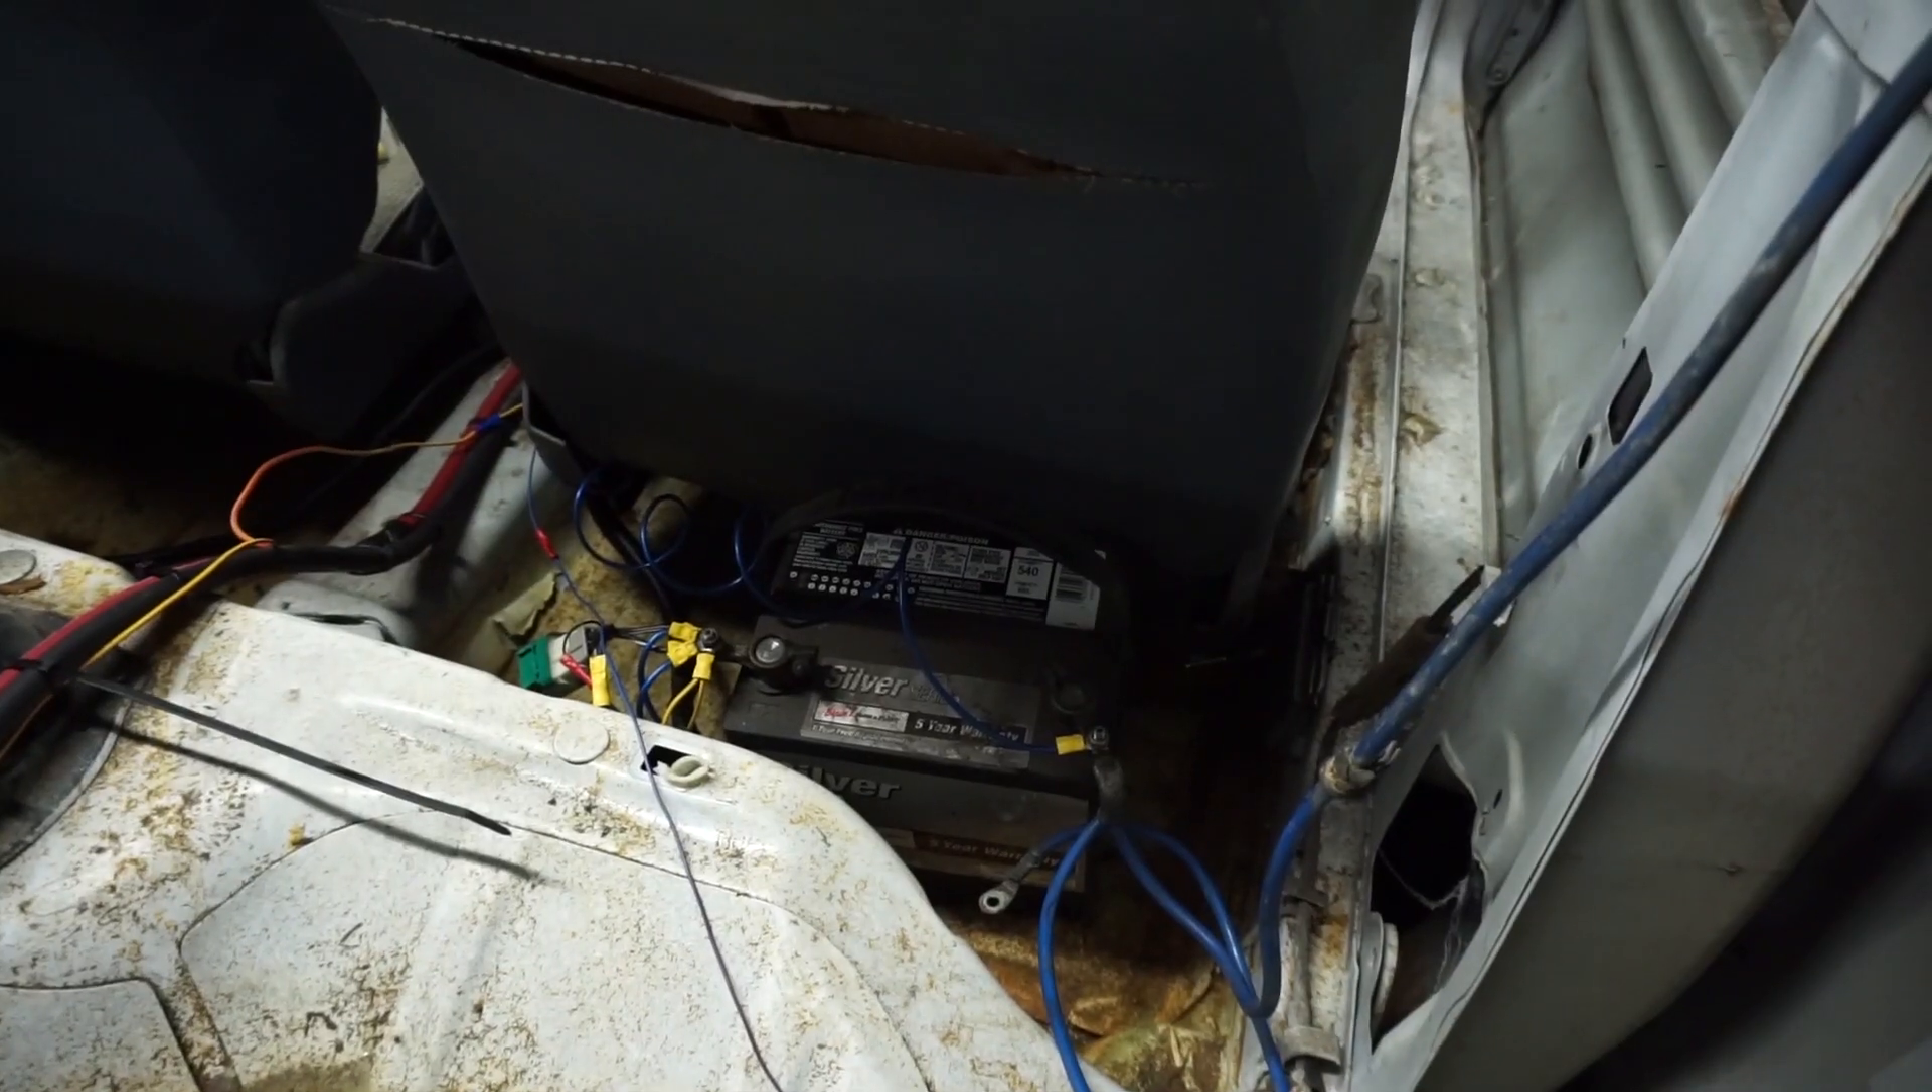You can see I threw a 12-volt battery behind the seat.